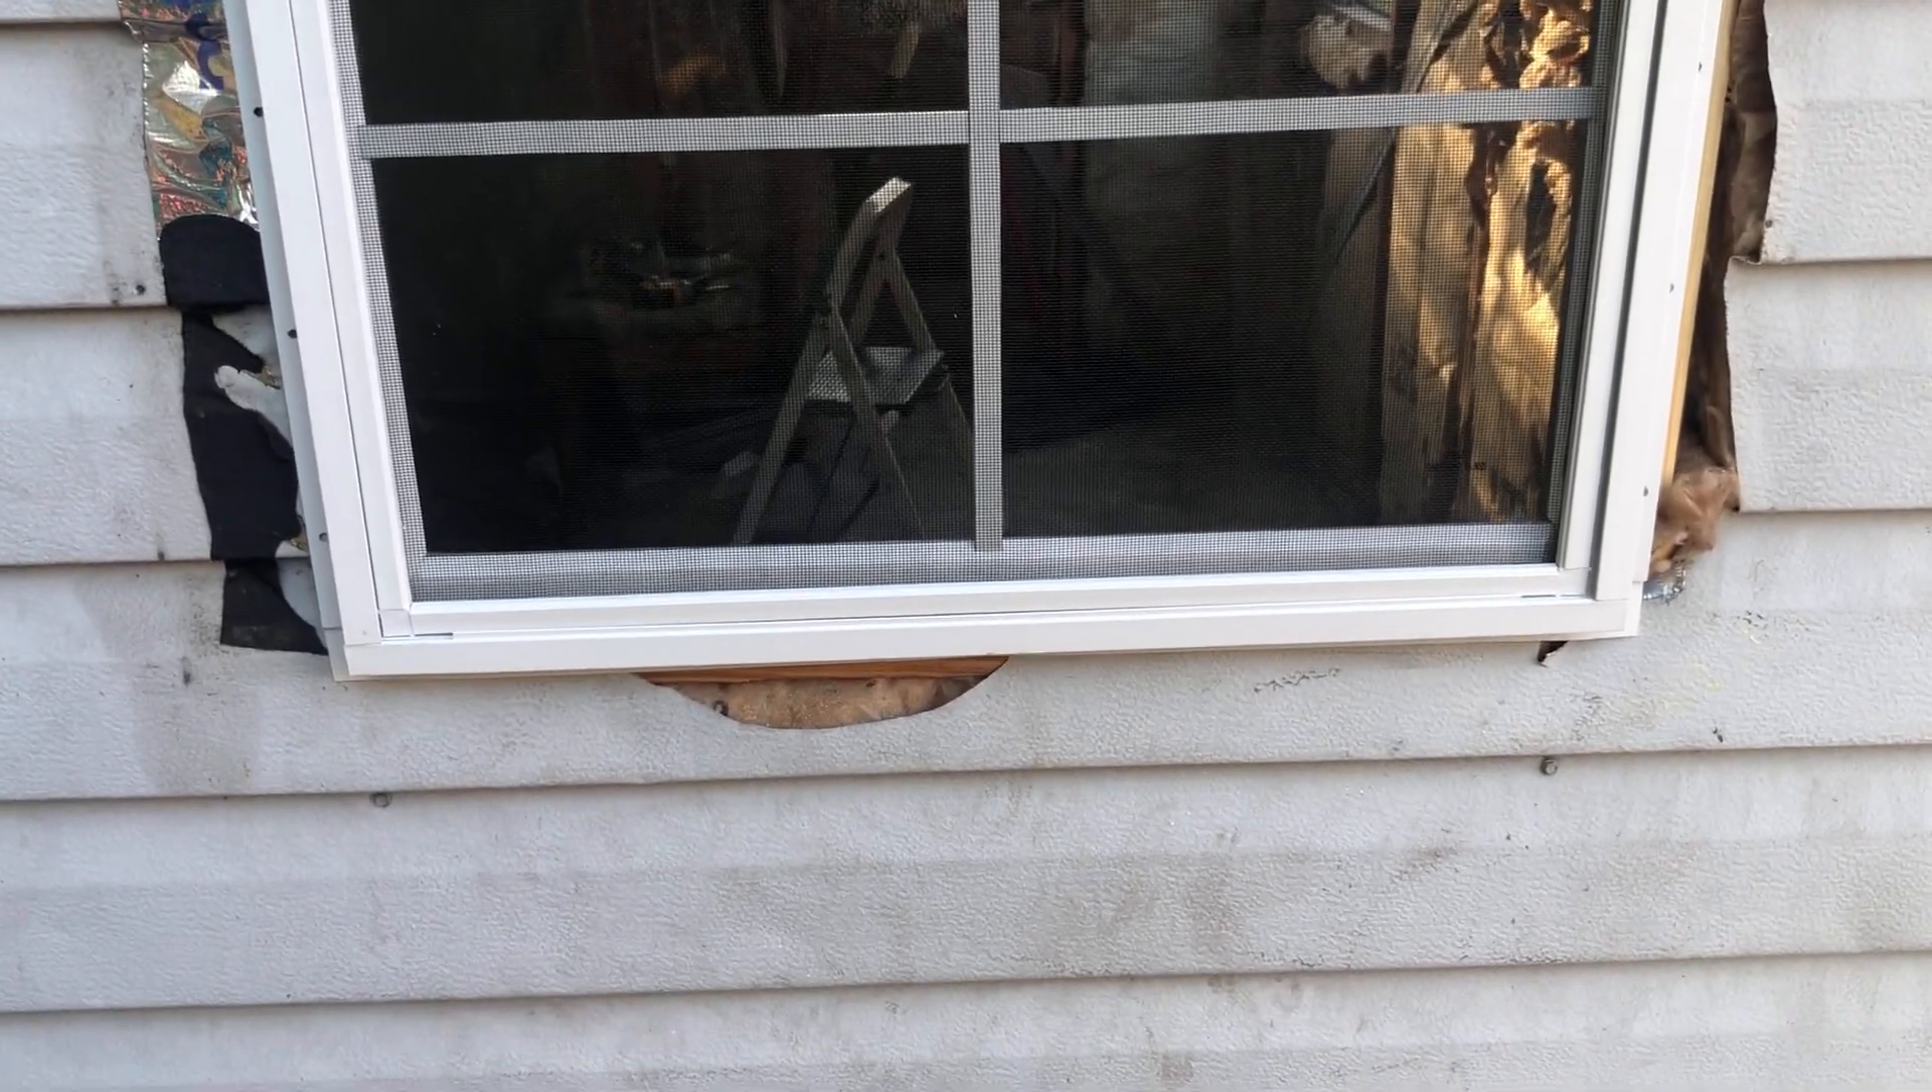There you have it guys our first window on the shed.